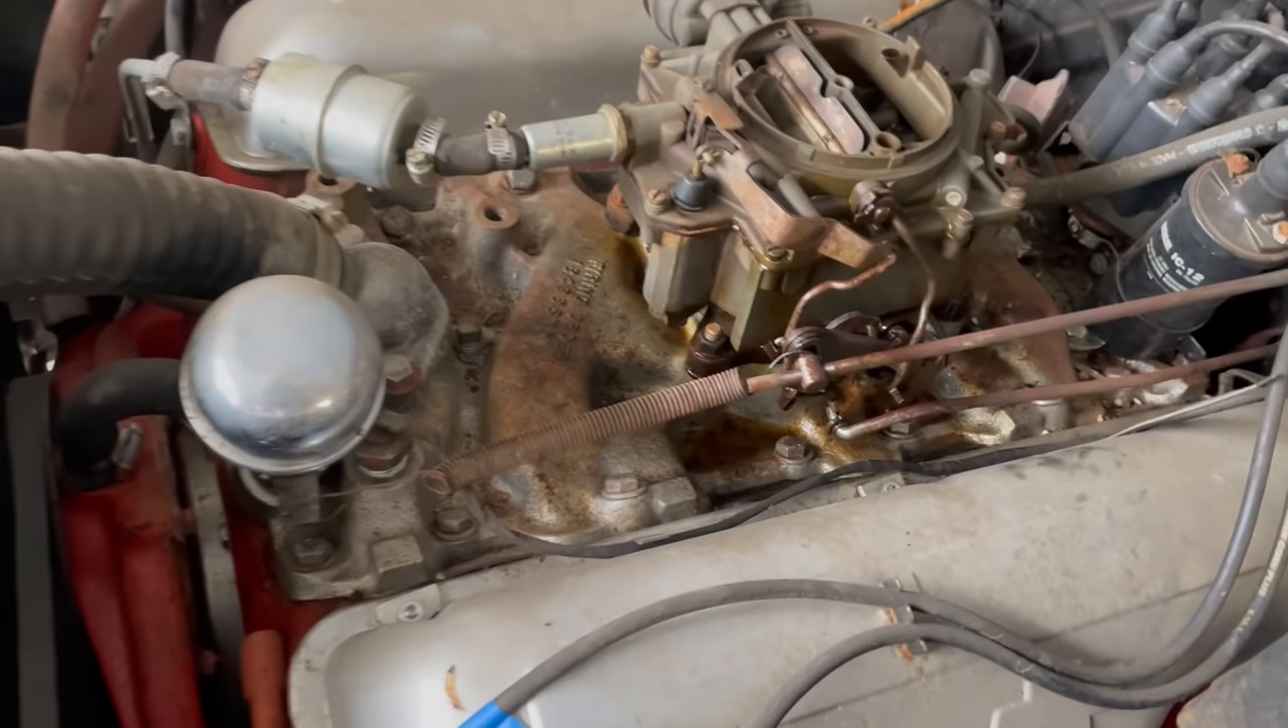All right, I've got the air cleaner off. This is a carburetor I haven't seen in a lot of years.